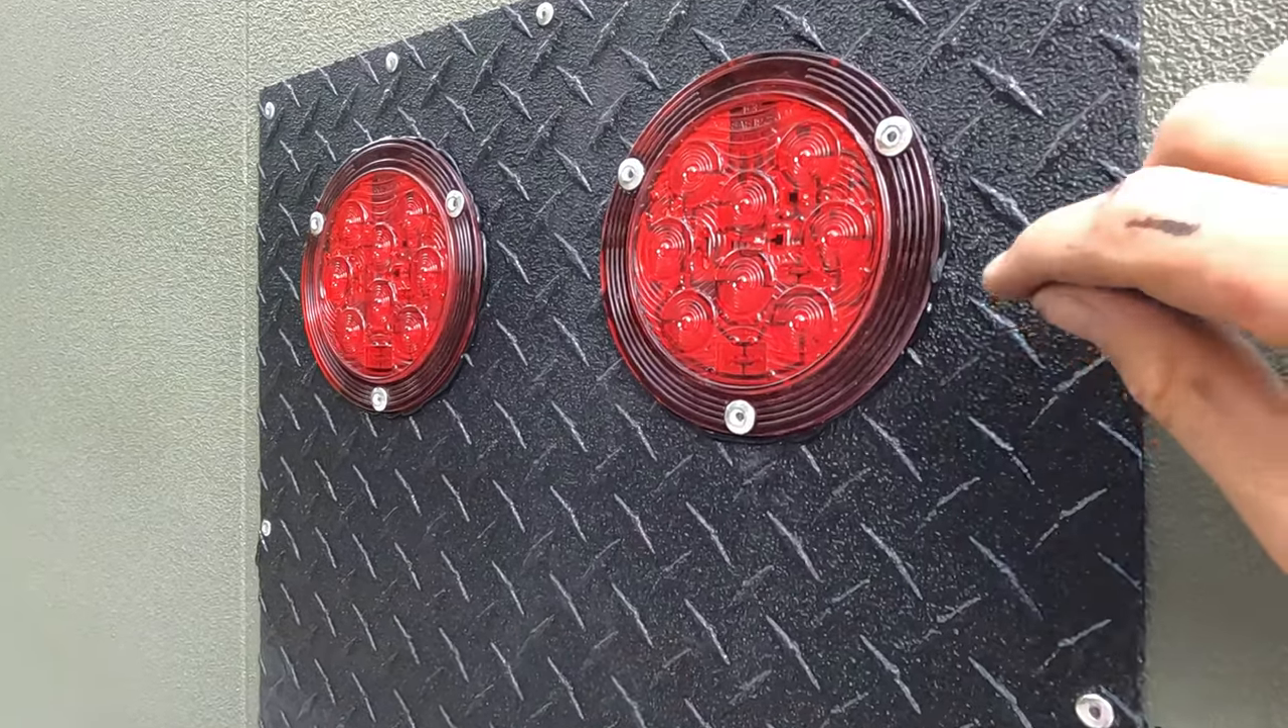Got this all riveted and seamed. We've got our lights riveted and sealed up.